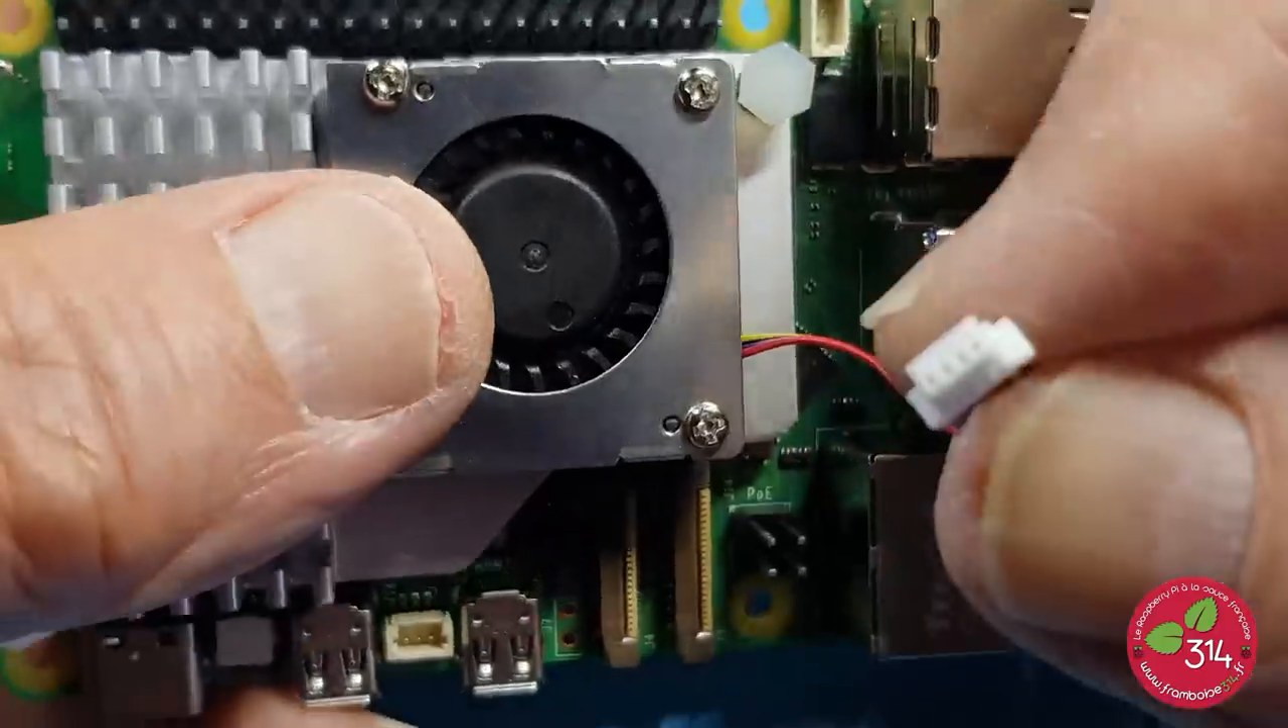Il nous reste à brancher le connecteur de ventilateur.